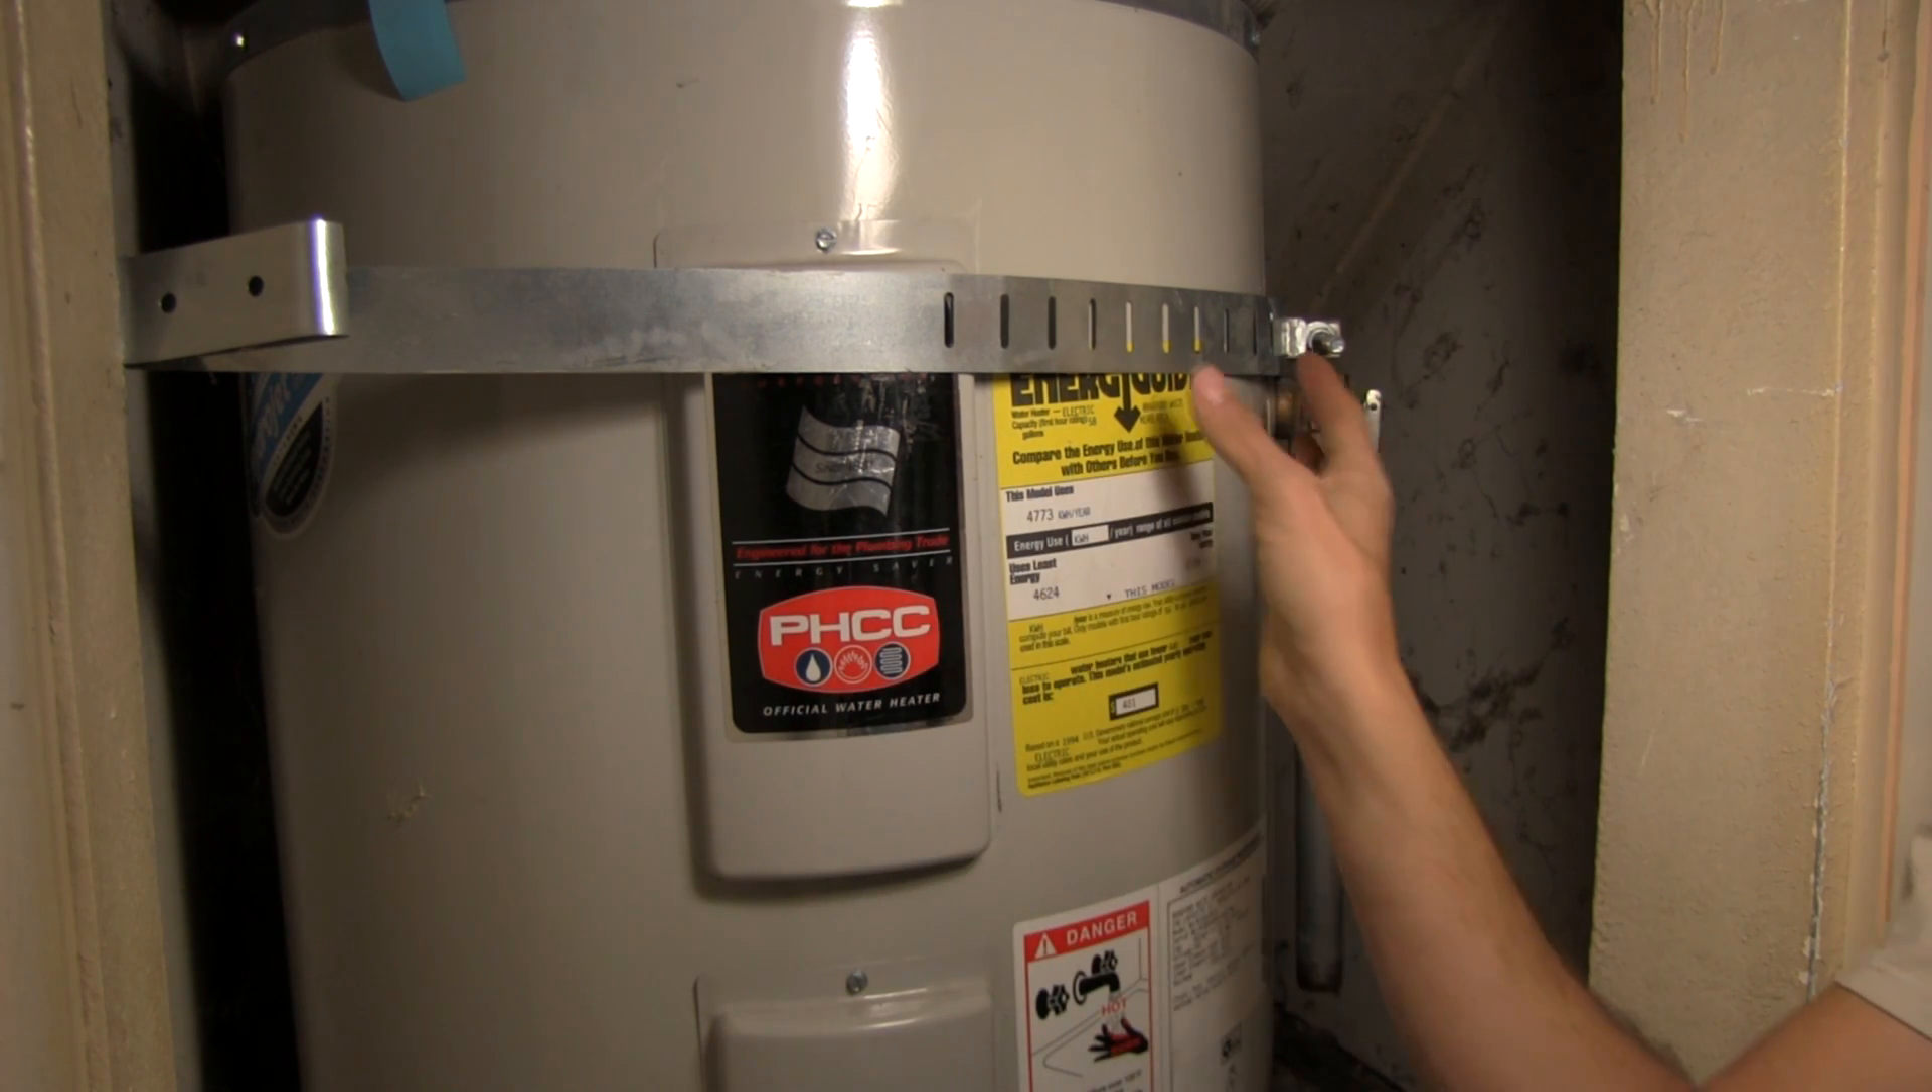I have the strapping blocking my access to the panel, so I'm going to have to take the strap off.